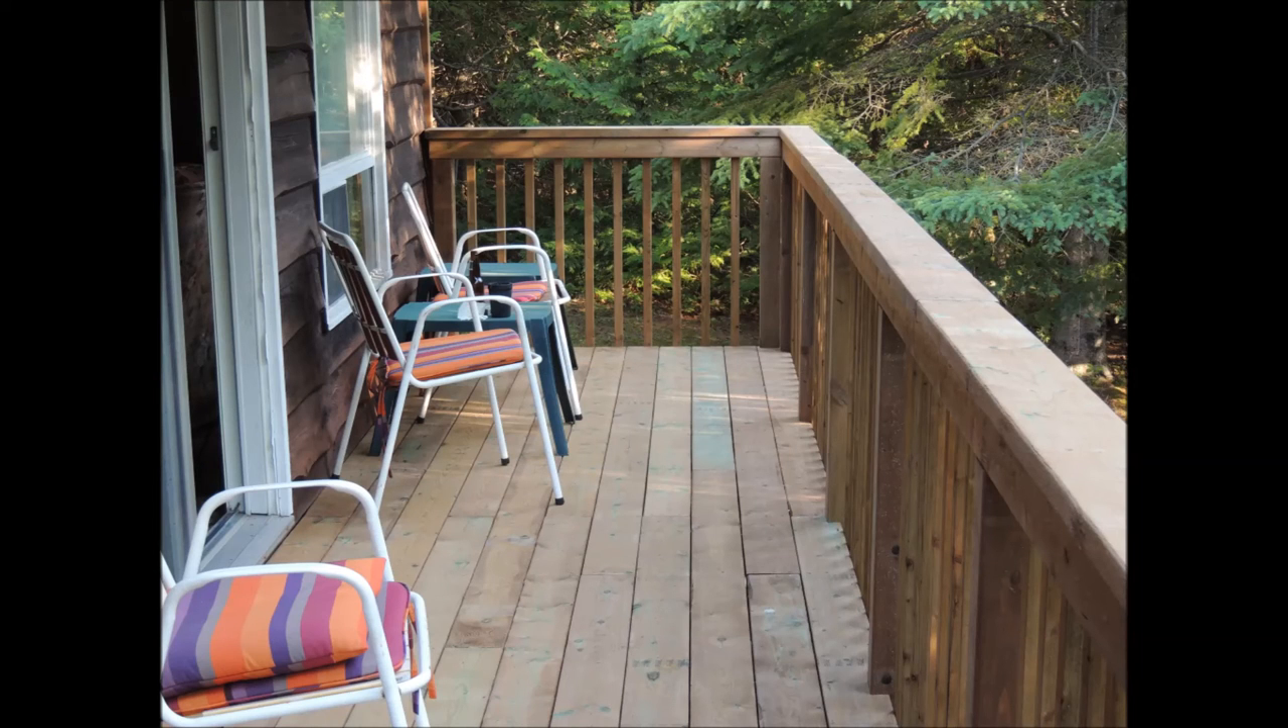Okay here we've installed the capping all the way around.